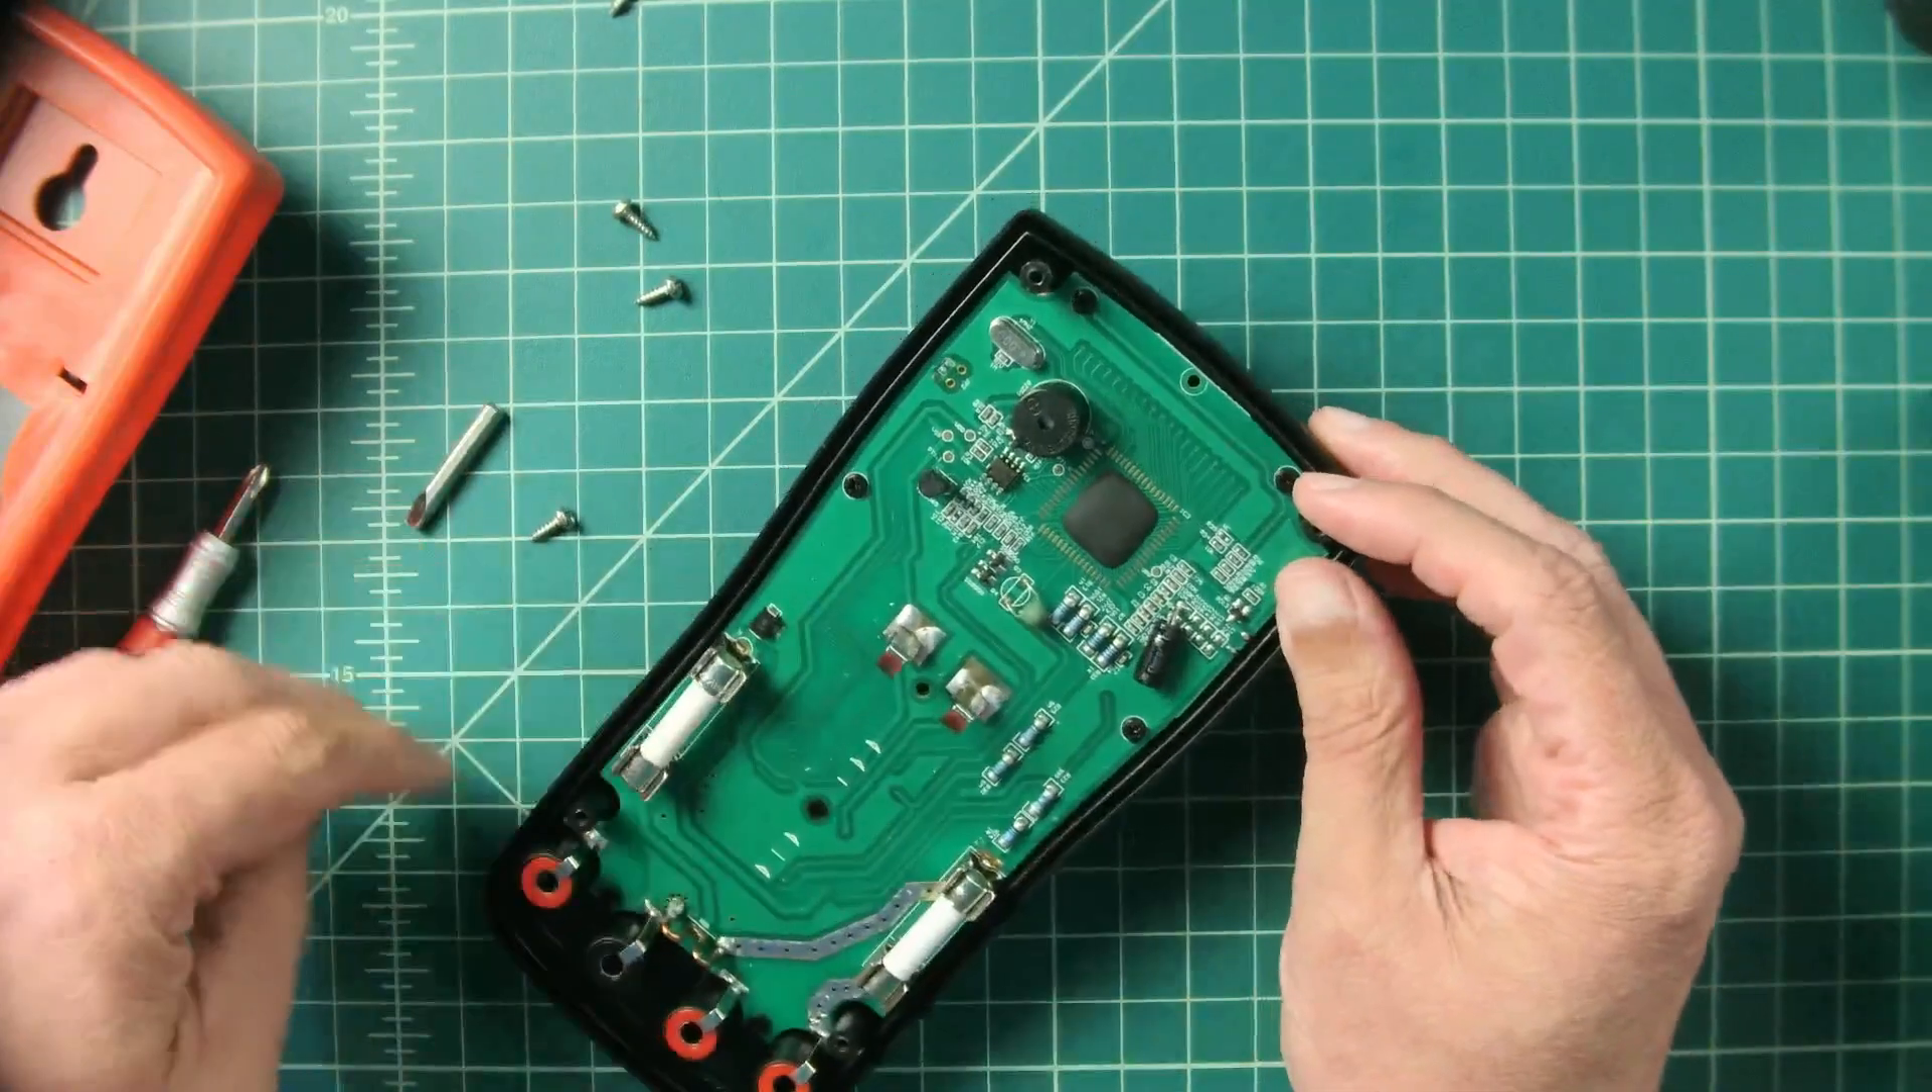It looks like the PCB is designed for this case. It fits in there perfectly.